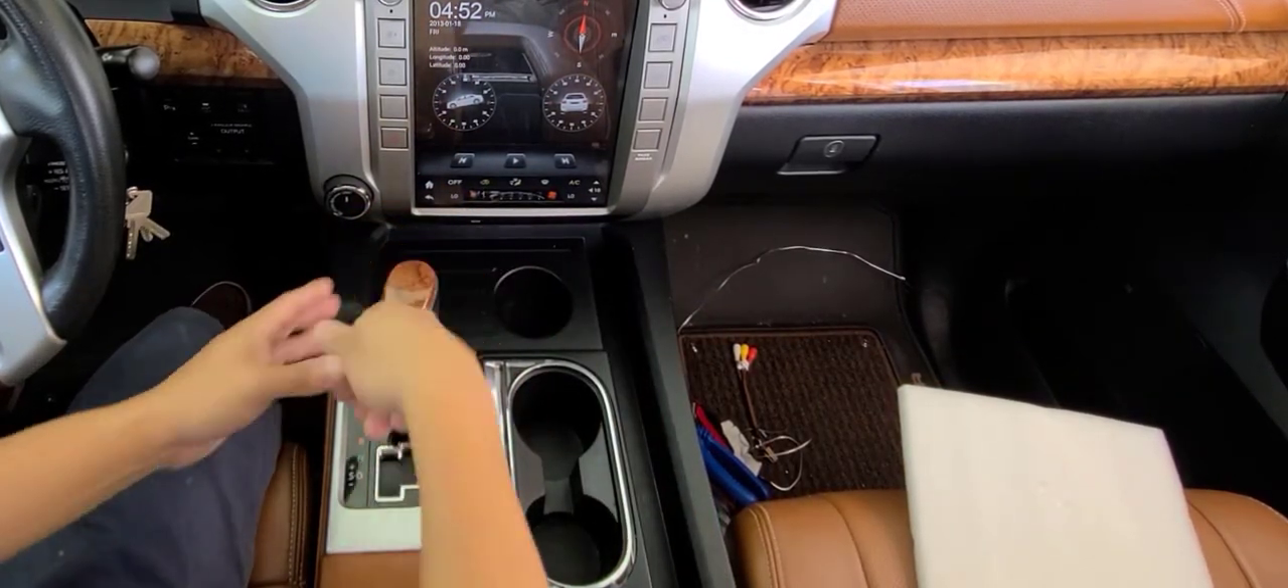The Tesla style radio is finally installed.